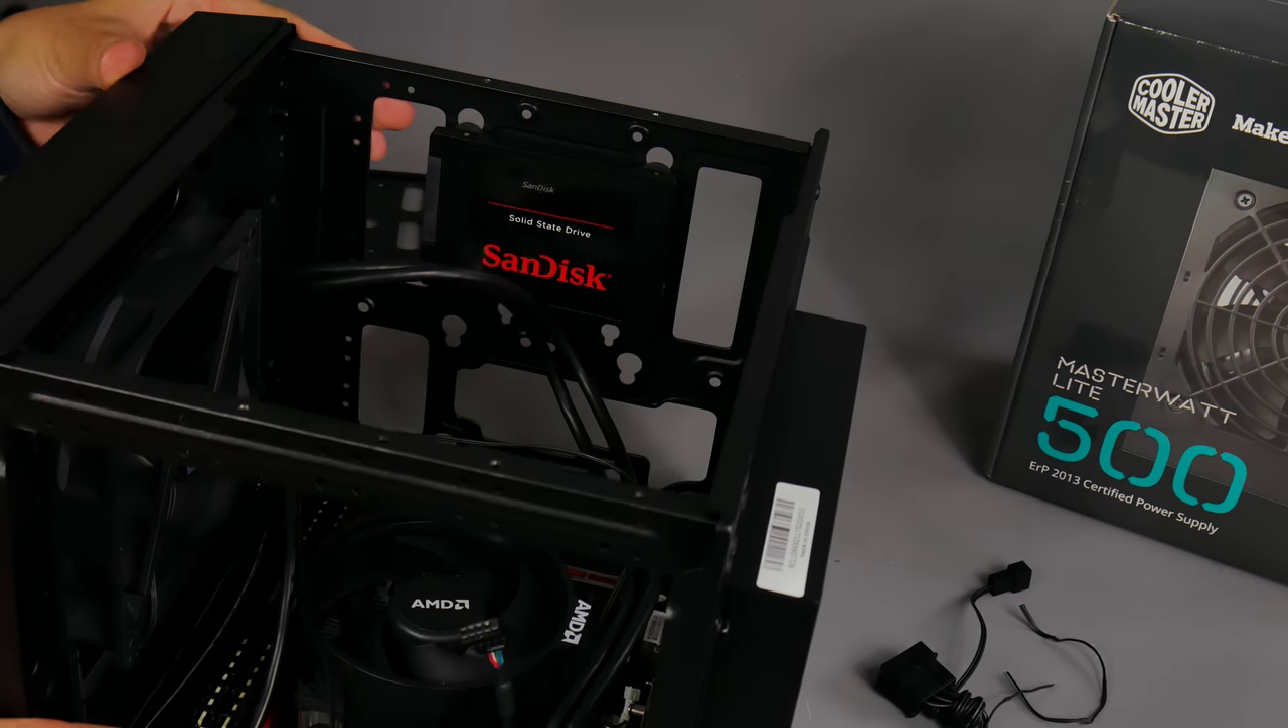That's the ssd locked in place there.